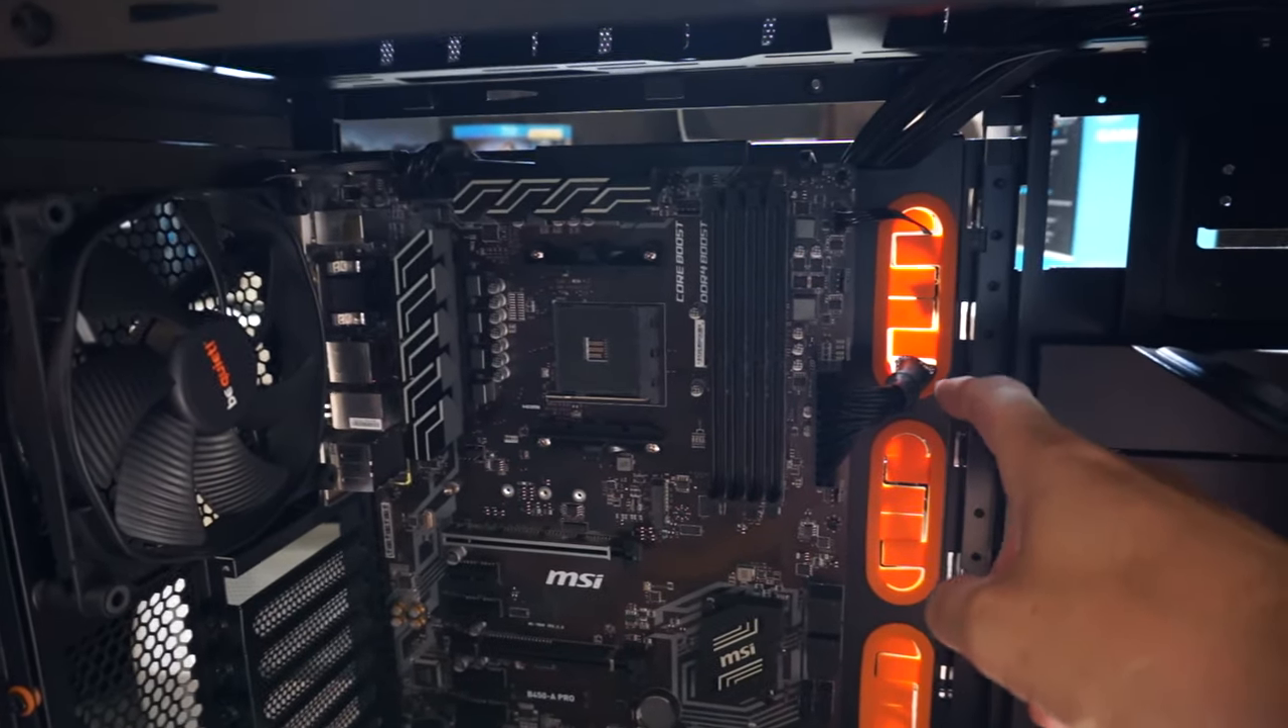Right now there is no CPU and no RAM installed it only has the bare essentials so that you can get power to it.